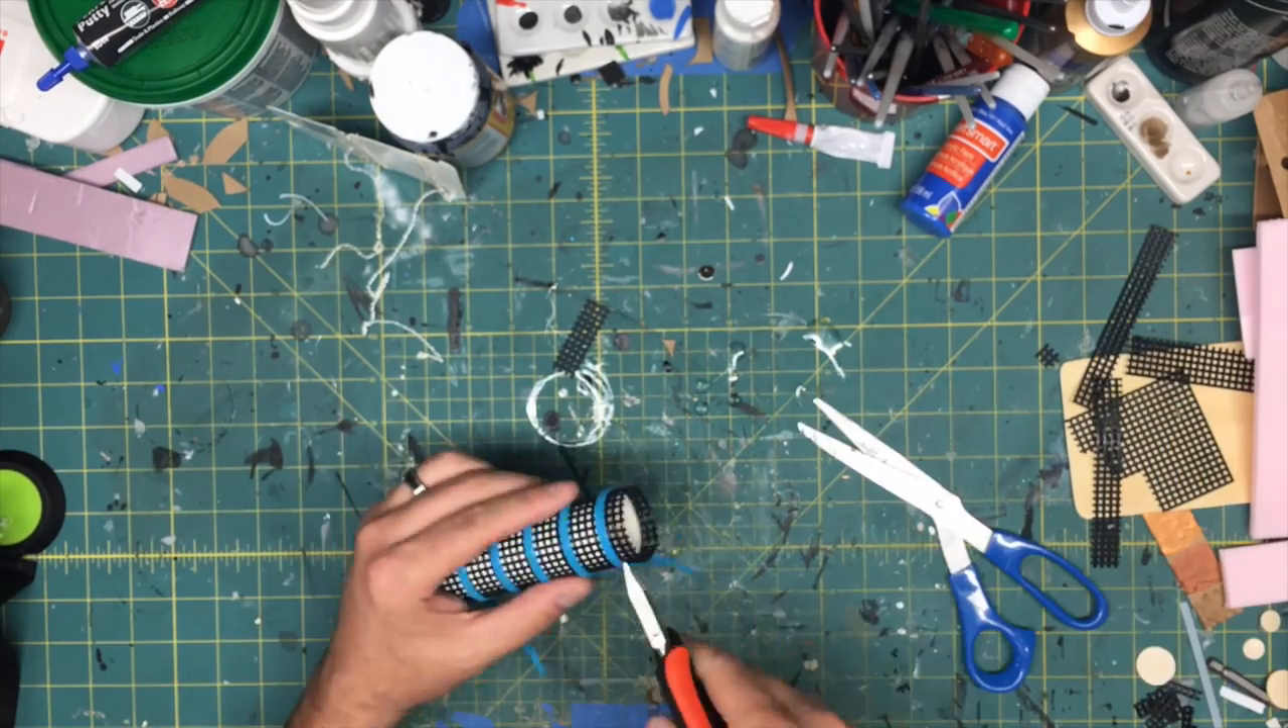I used some large zip ties spaced somewhat evenly around the piece of pipe.